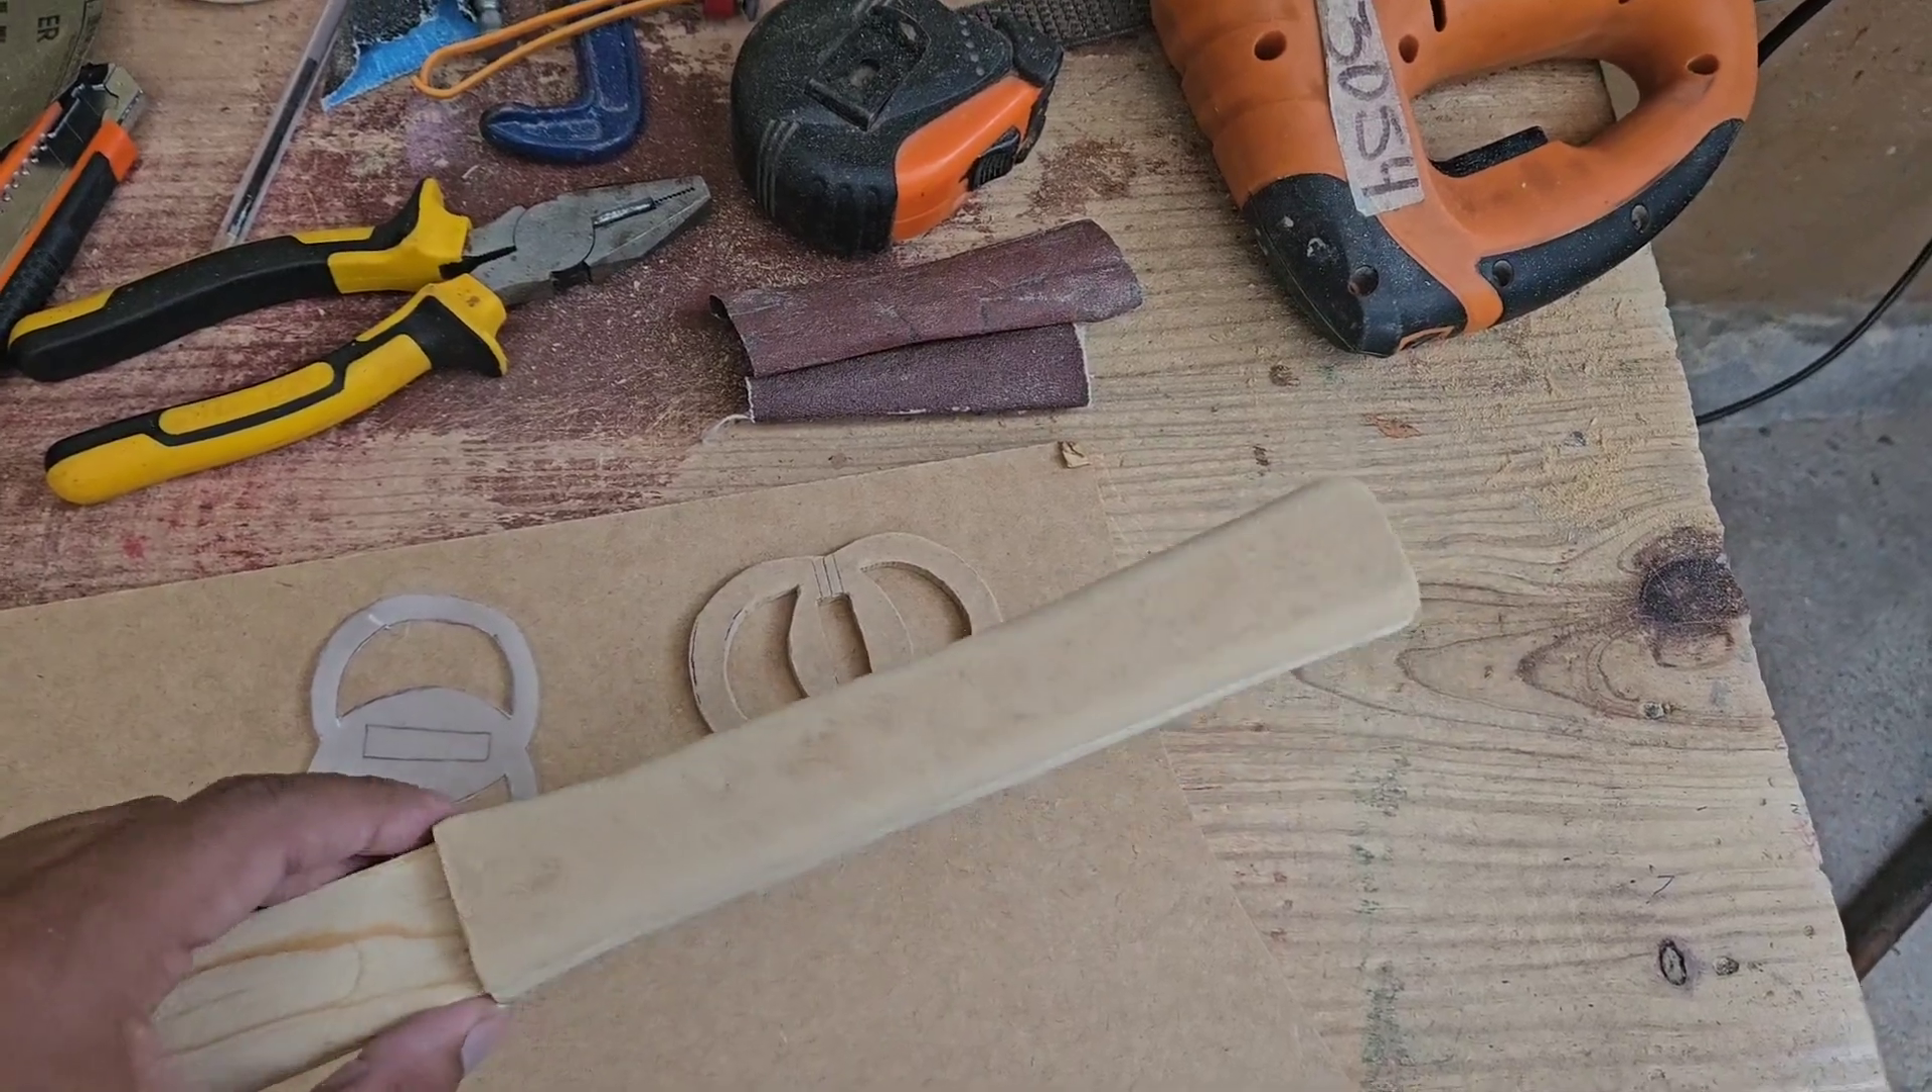Ya también tenemos la Katana lista y pues este sería el último paso, ya nada más nos faltaría la Tsuba que es la que va aquí, la cuellera de la Katana y pues es lo único que nos faltaría para comenzar a pintarla.